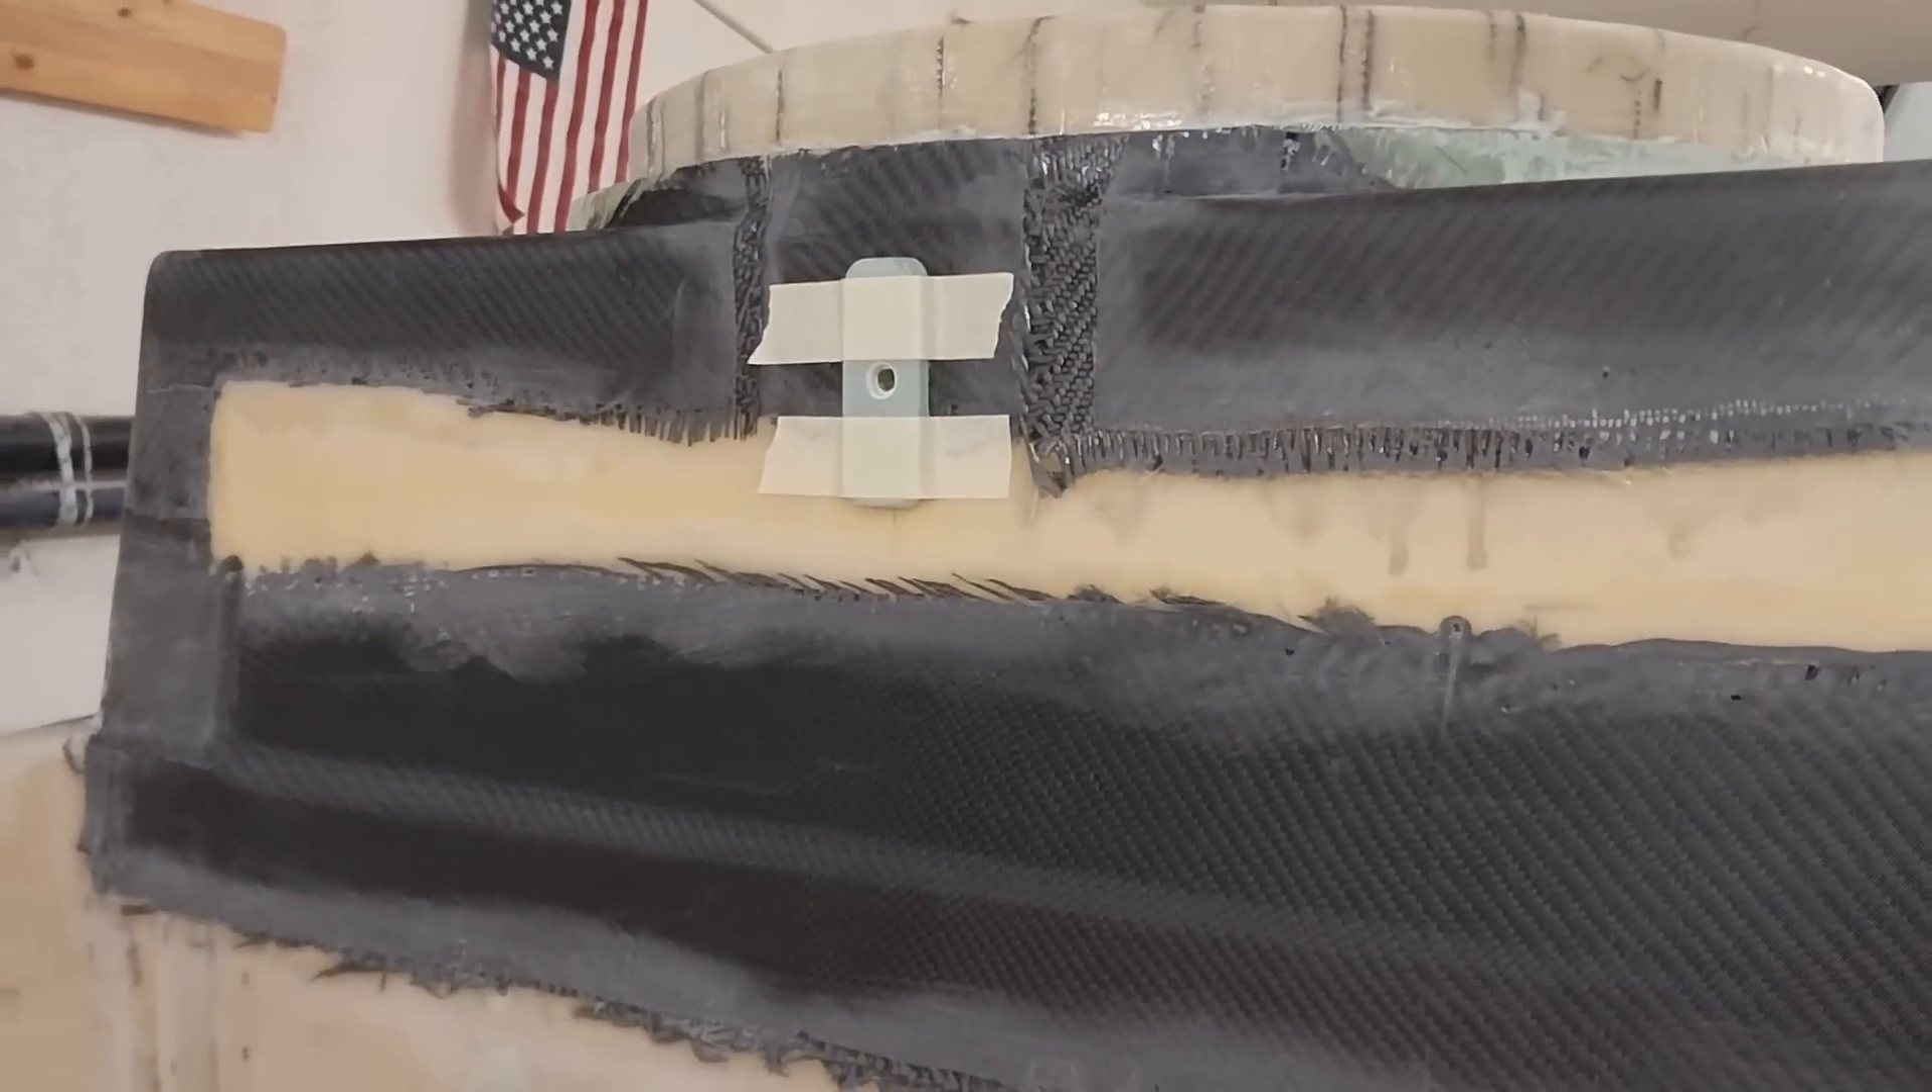So last night I also attached a mounting plate here for a little bow eye that I'm going to put in there.